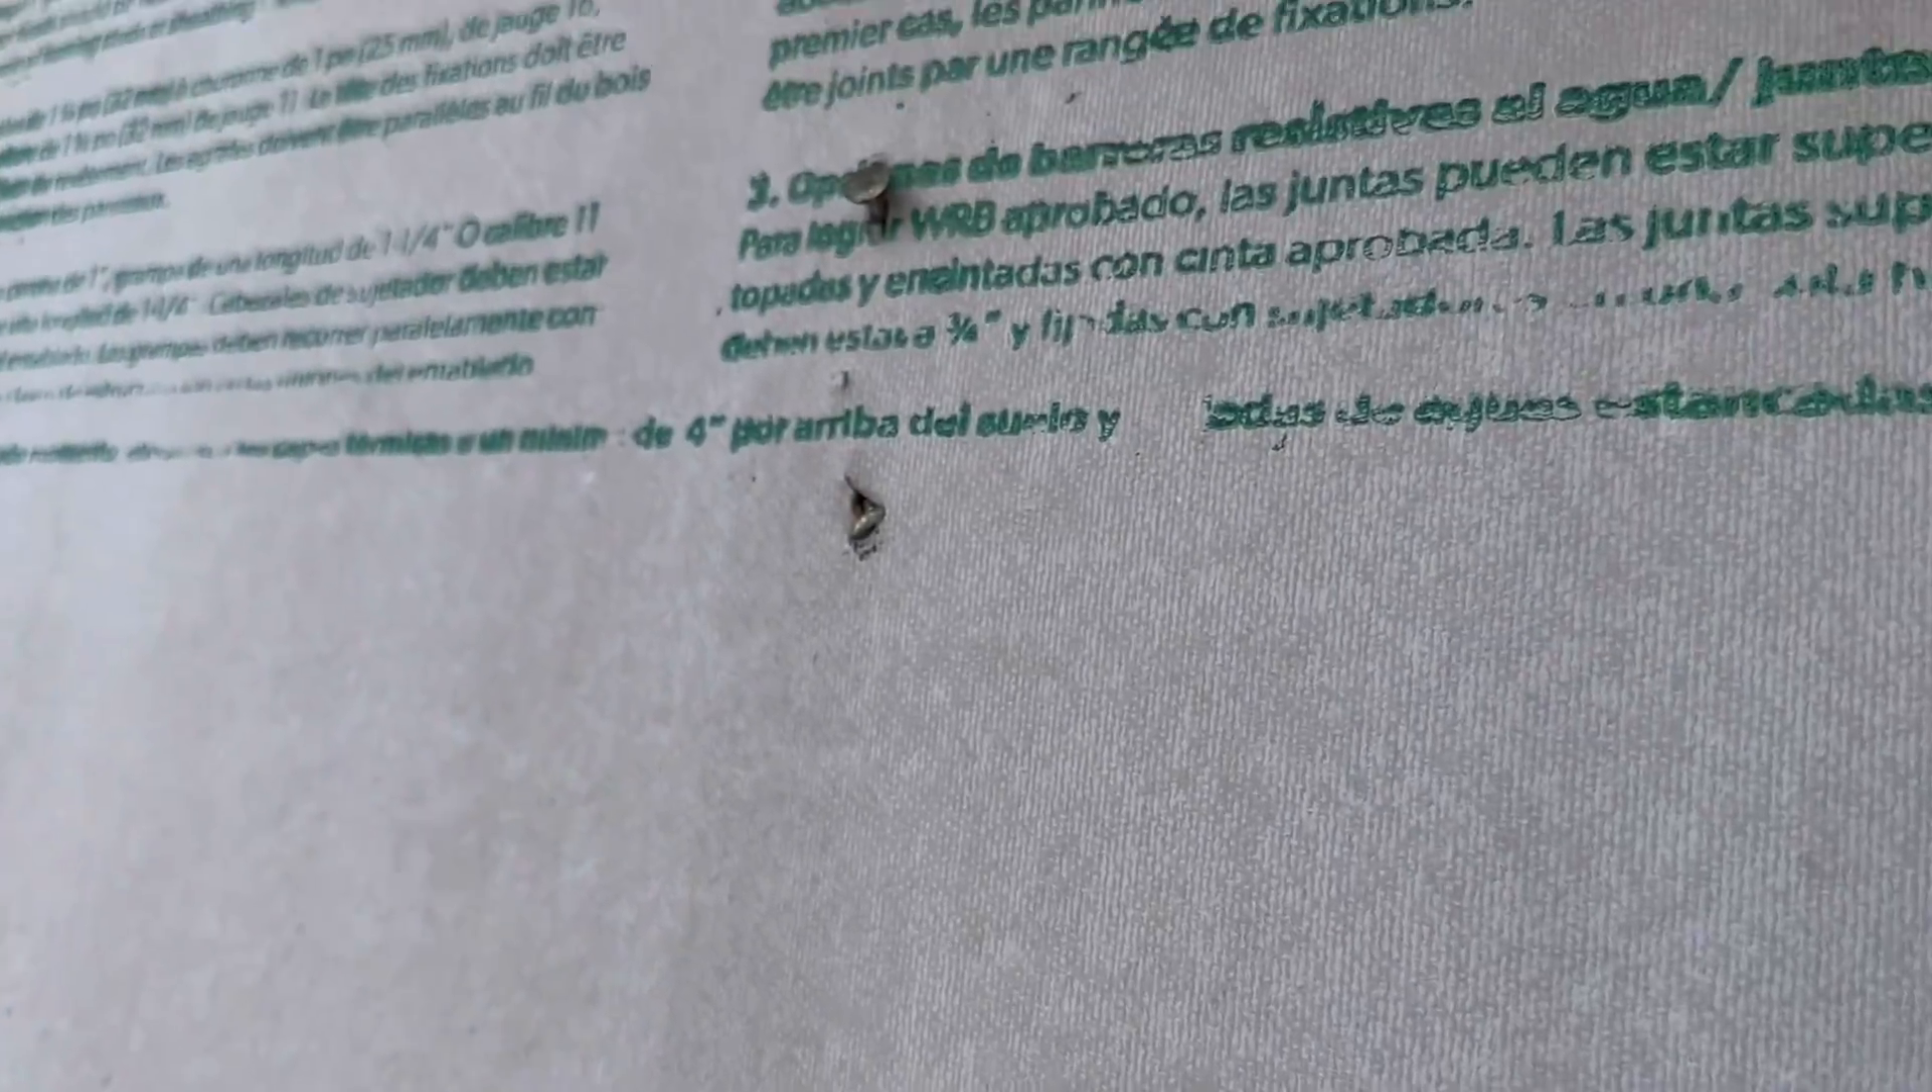These nails are supposed to be driven in flush as well and as you can see they are not.